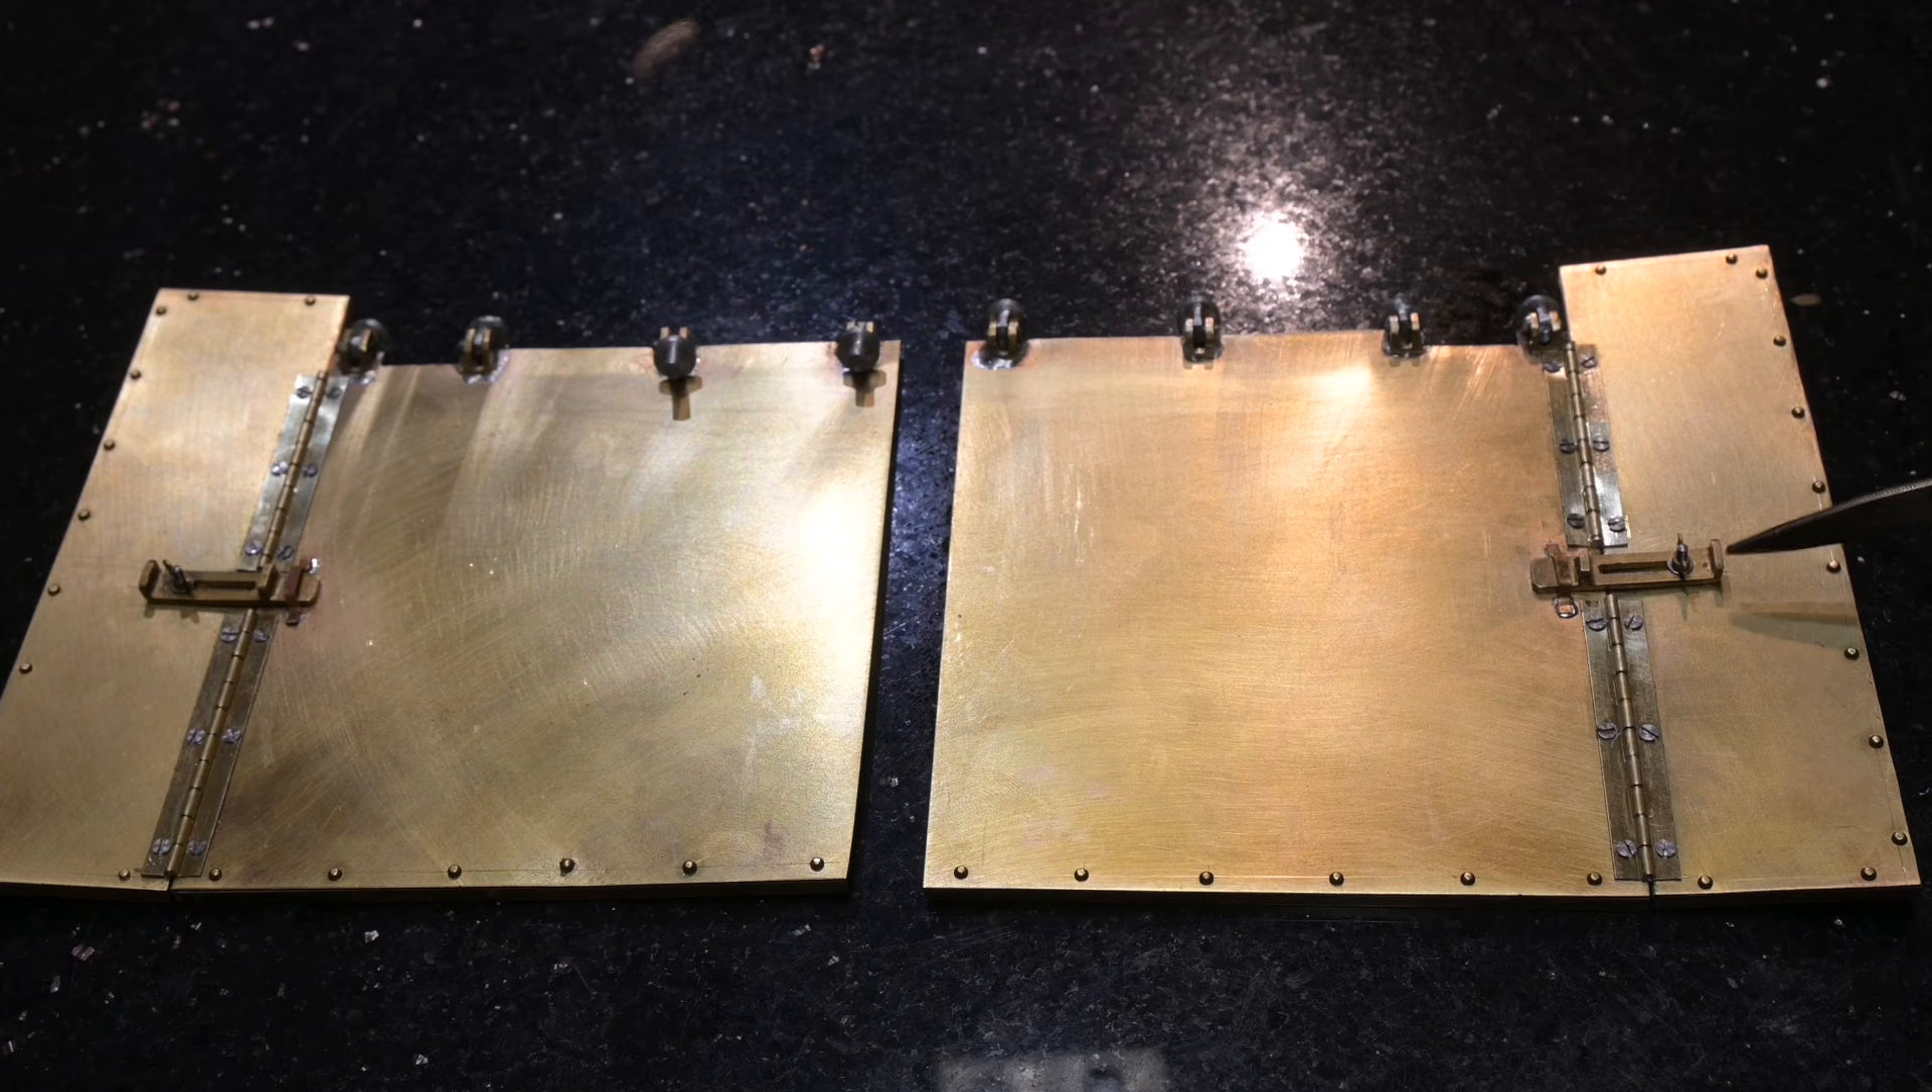So here's the complete mudguards. I've fitted the sliders, hinges are secured.